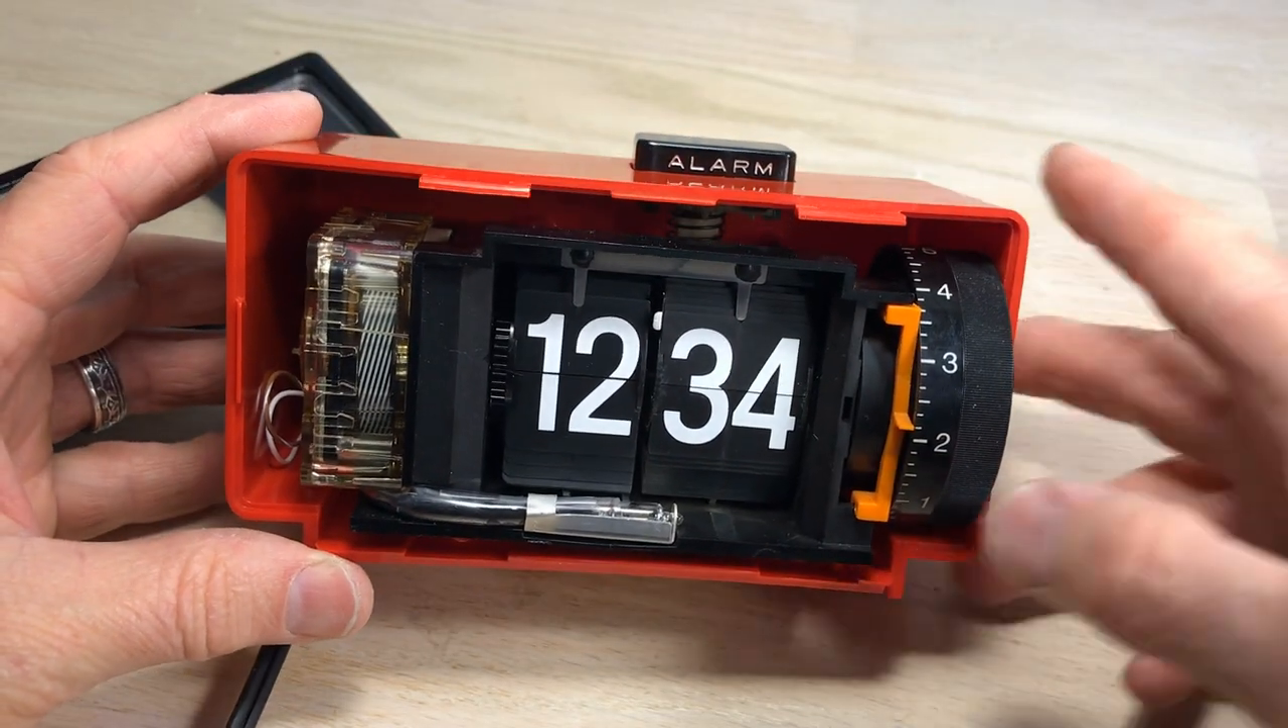You can see the clock uses up all the available space in there.